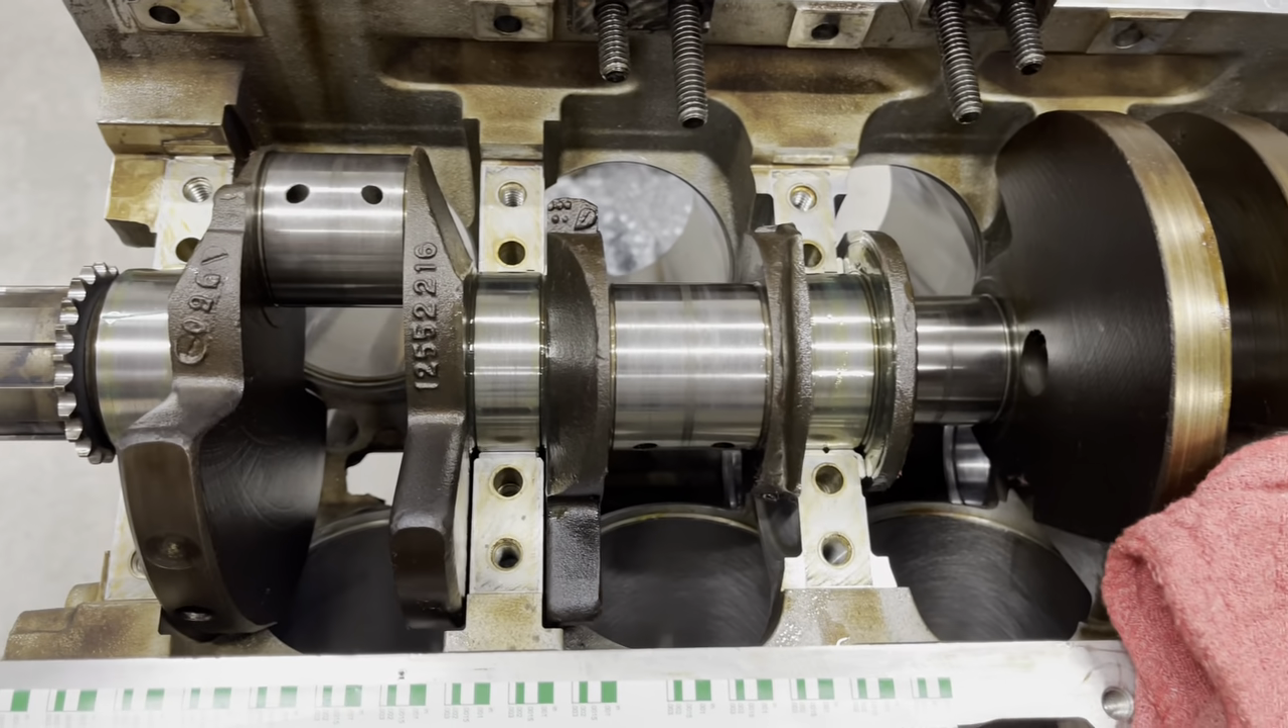Fast forward we've got the five bearing journals lubricated with some assembly lube and got the crank set in place.